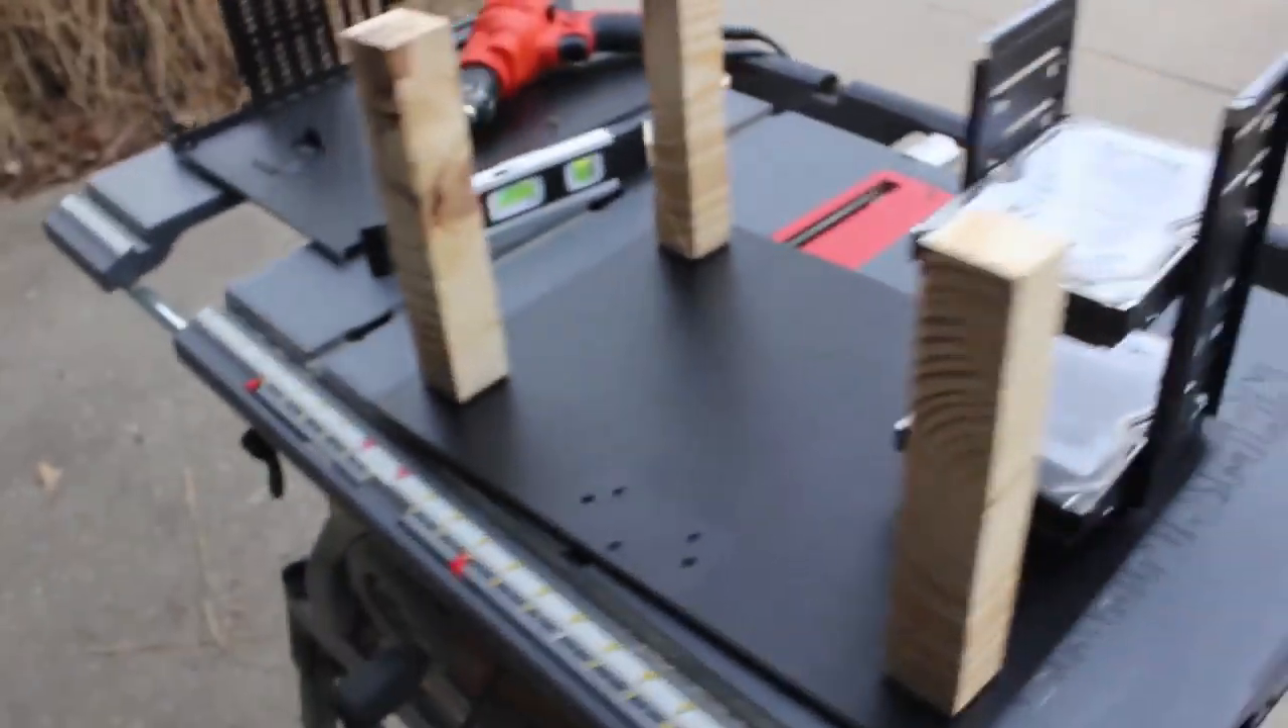All right, so I just got these feet on.